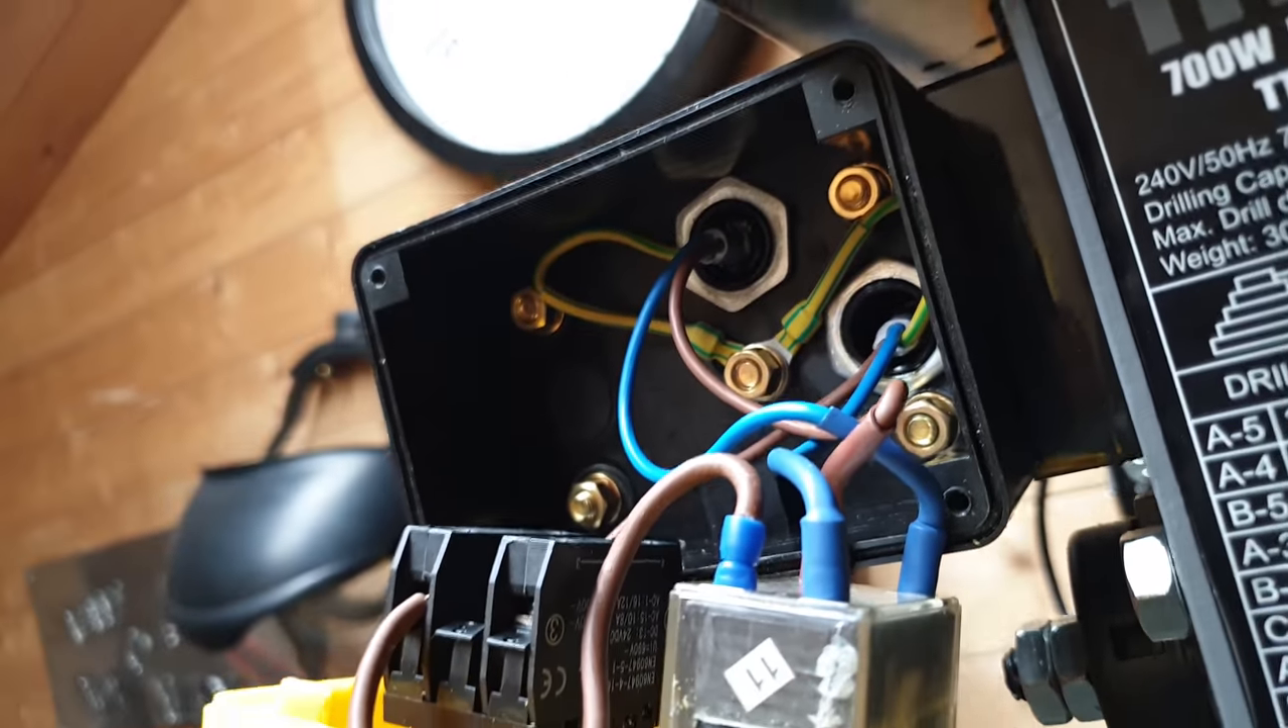So, from the front, all the connections are done.